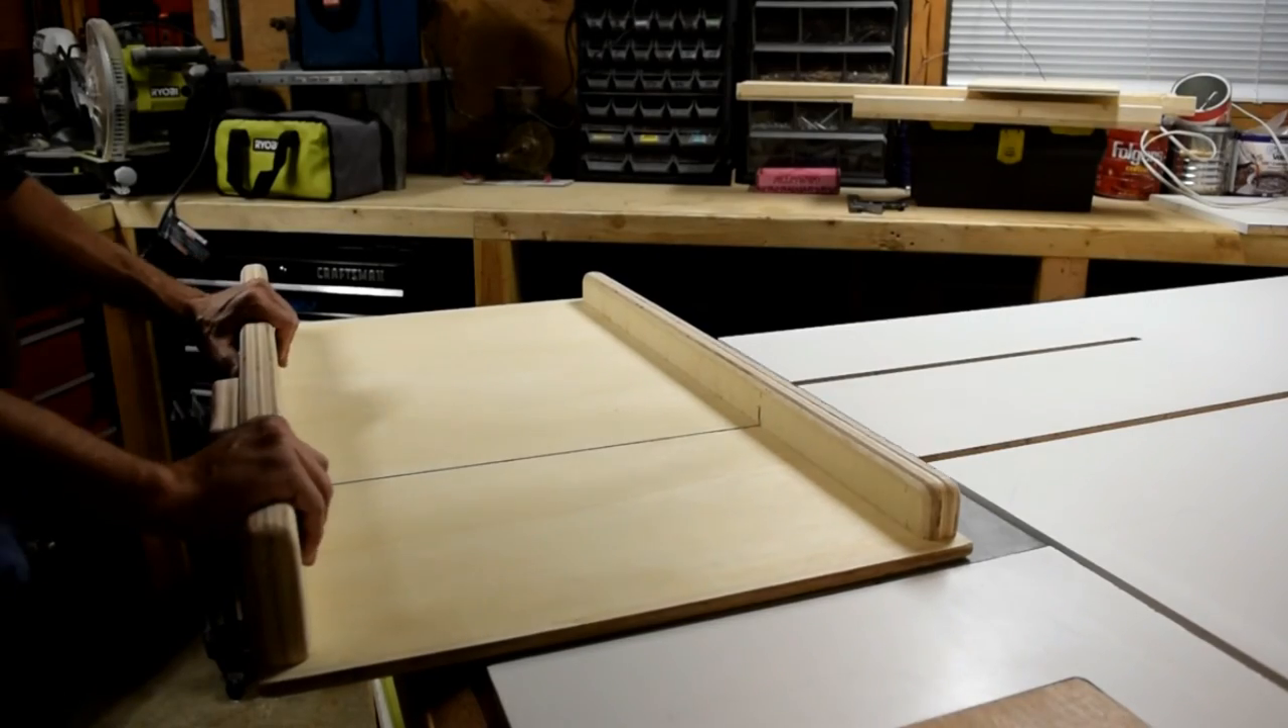That's it this is a done deal I got my back piece all glued on I went ahead and took a chisel and chamfered the edges and sanded it down and I love the way this thing works.